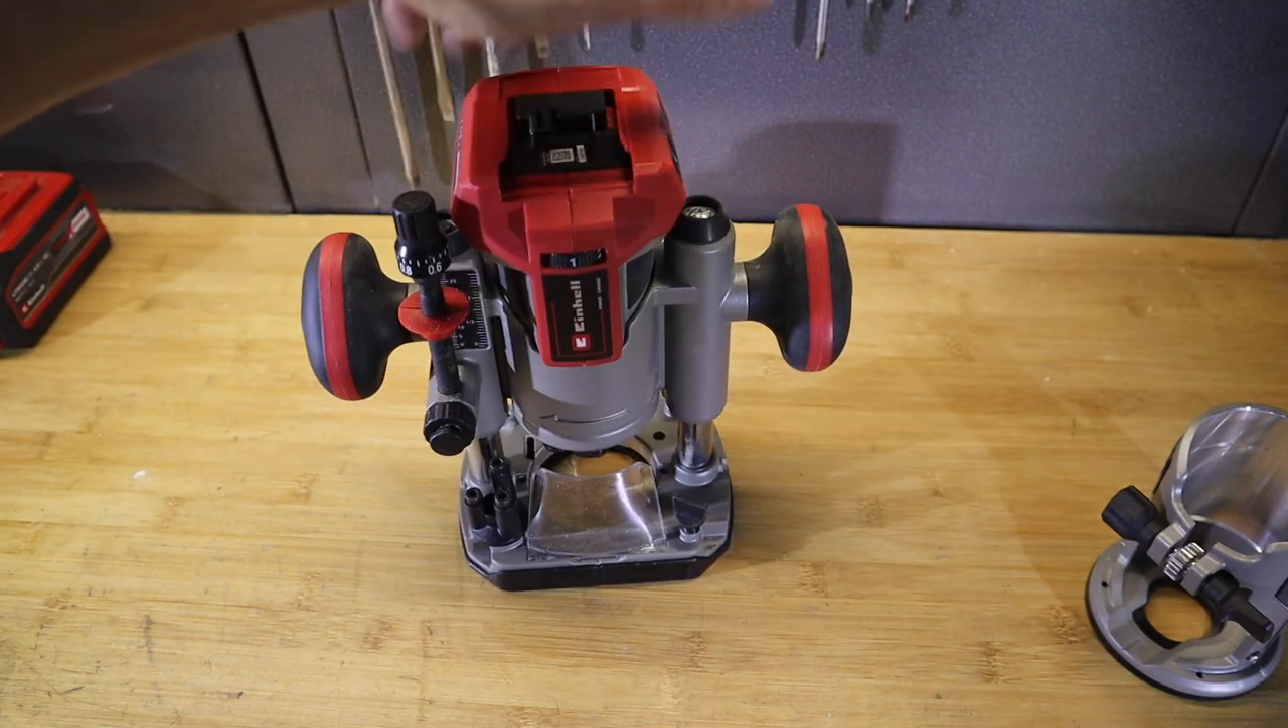That's basically your plunge router assembled.